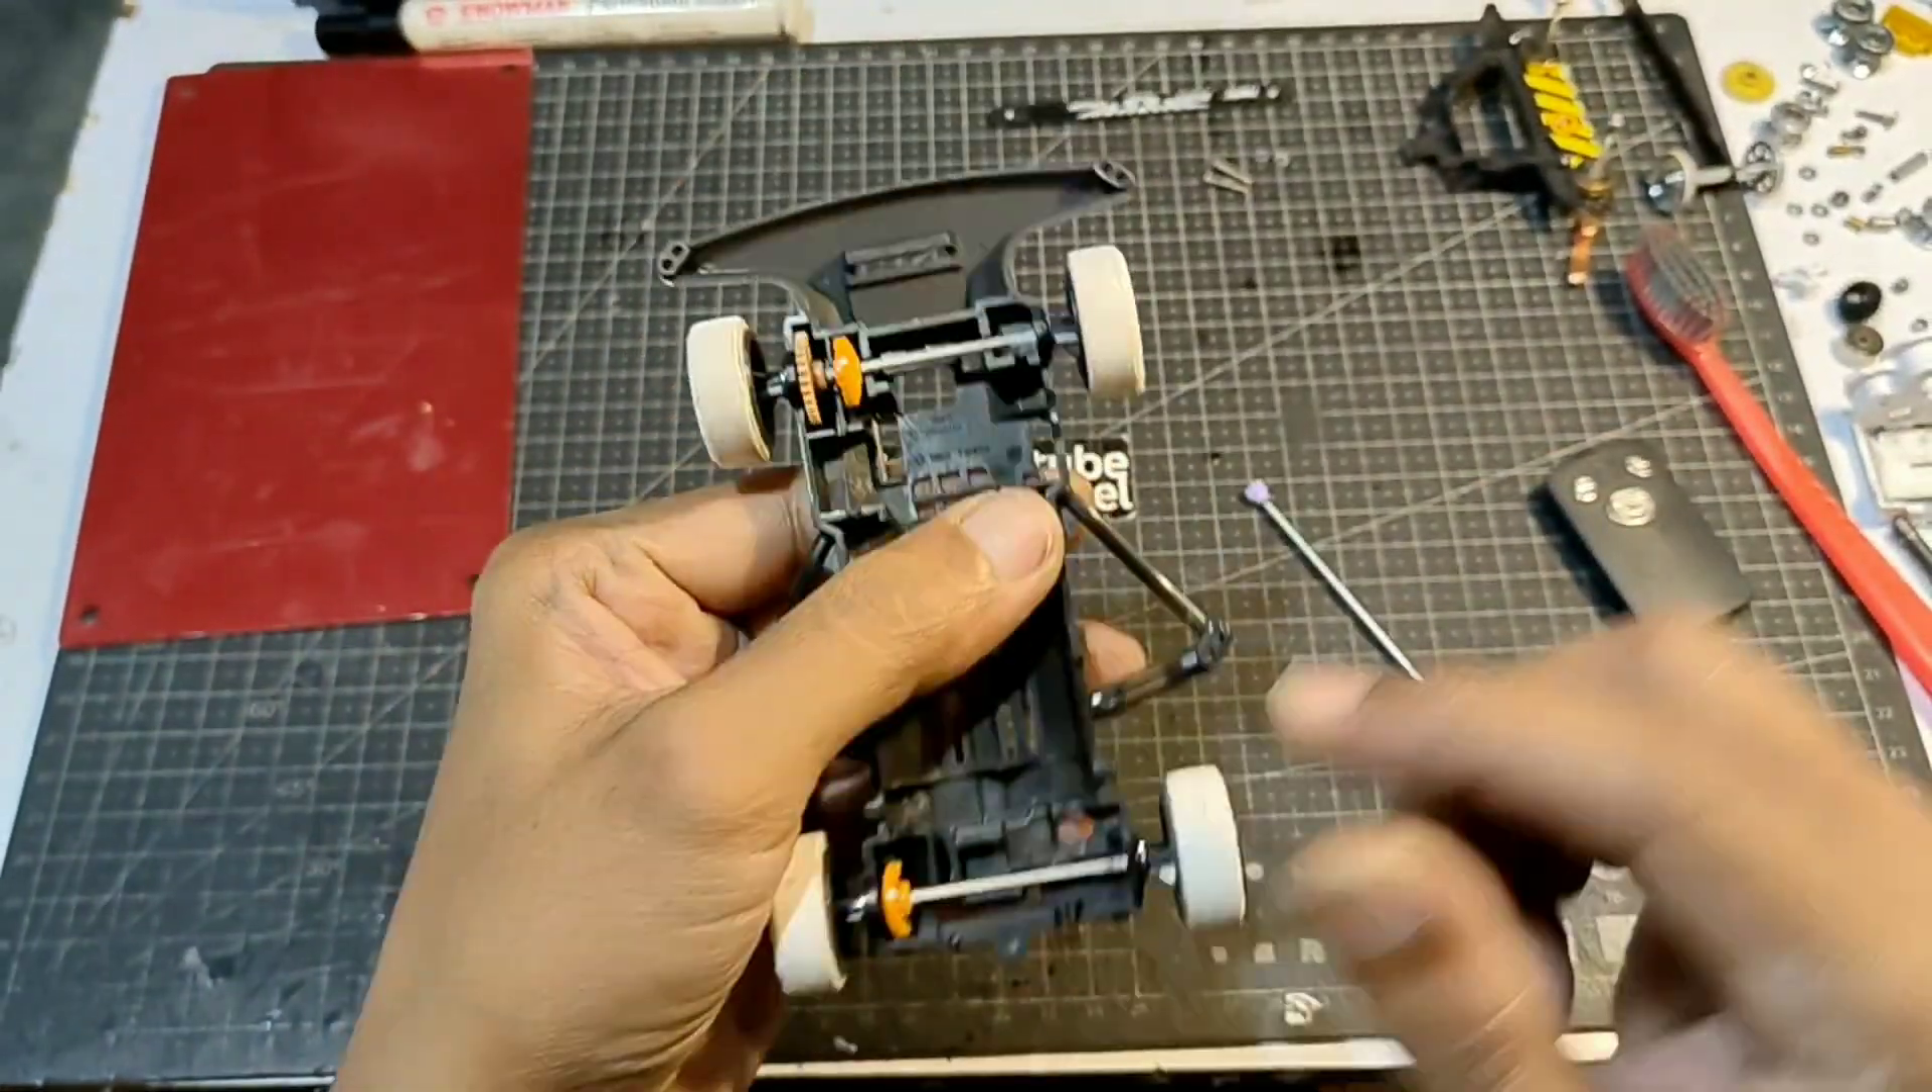Oke, empat ban sudah terpasang dengan sempurna.